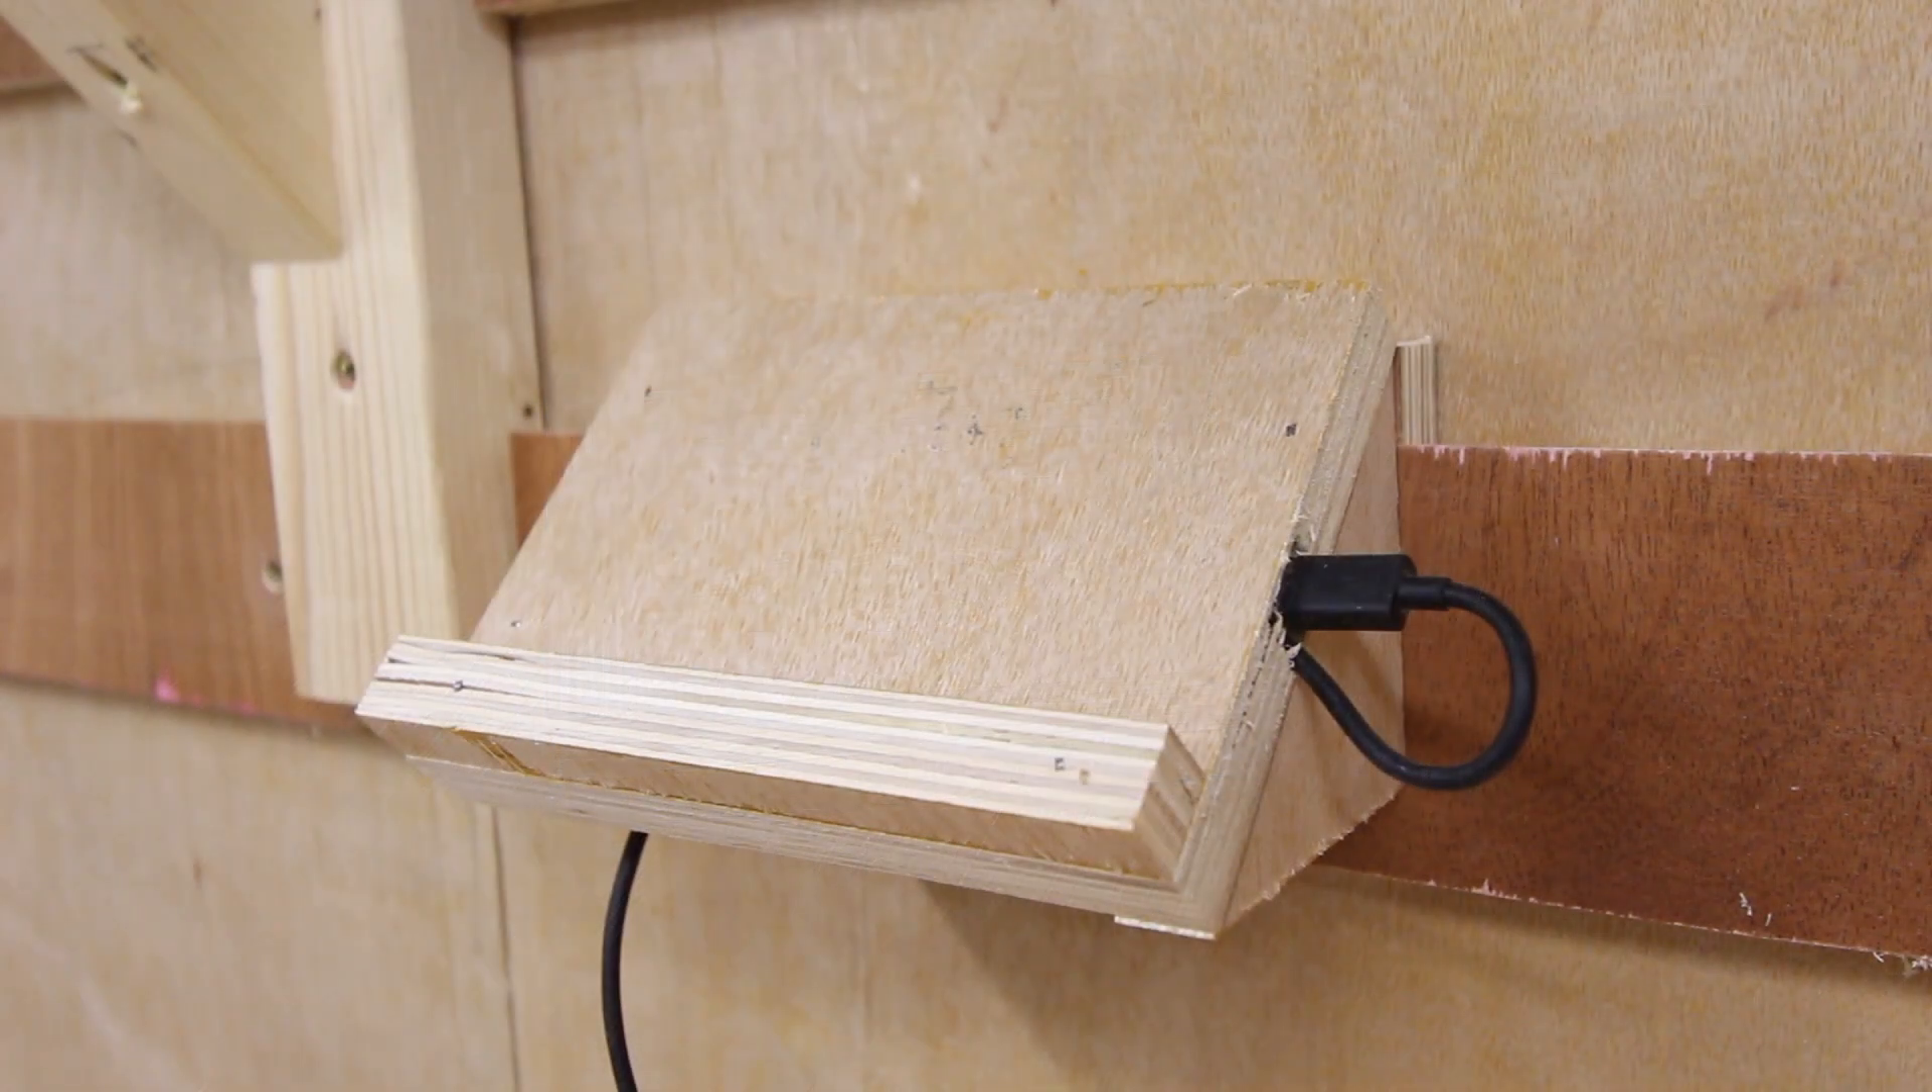I've connected the cable, quick test to make sure it's working and we're done.